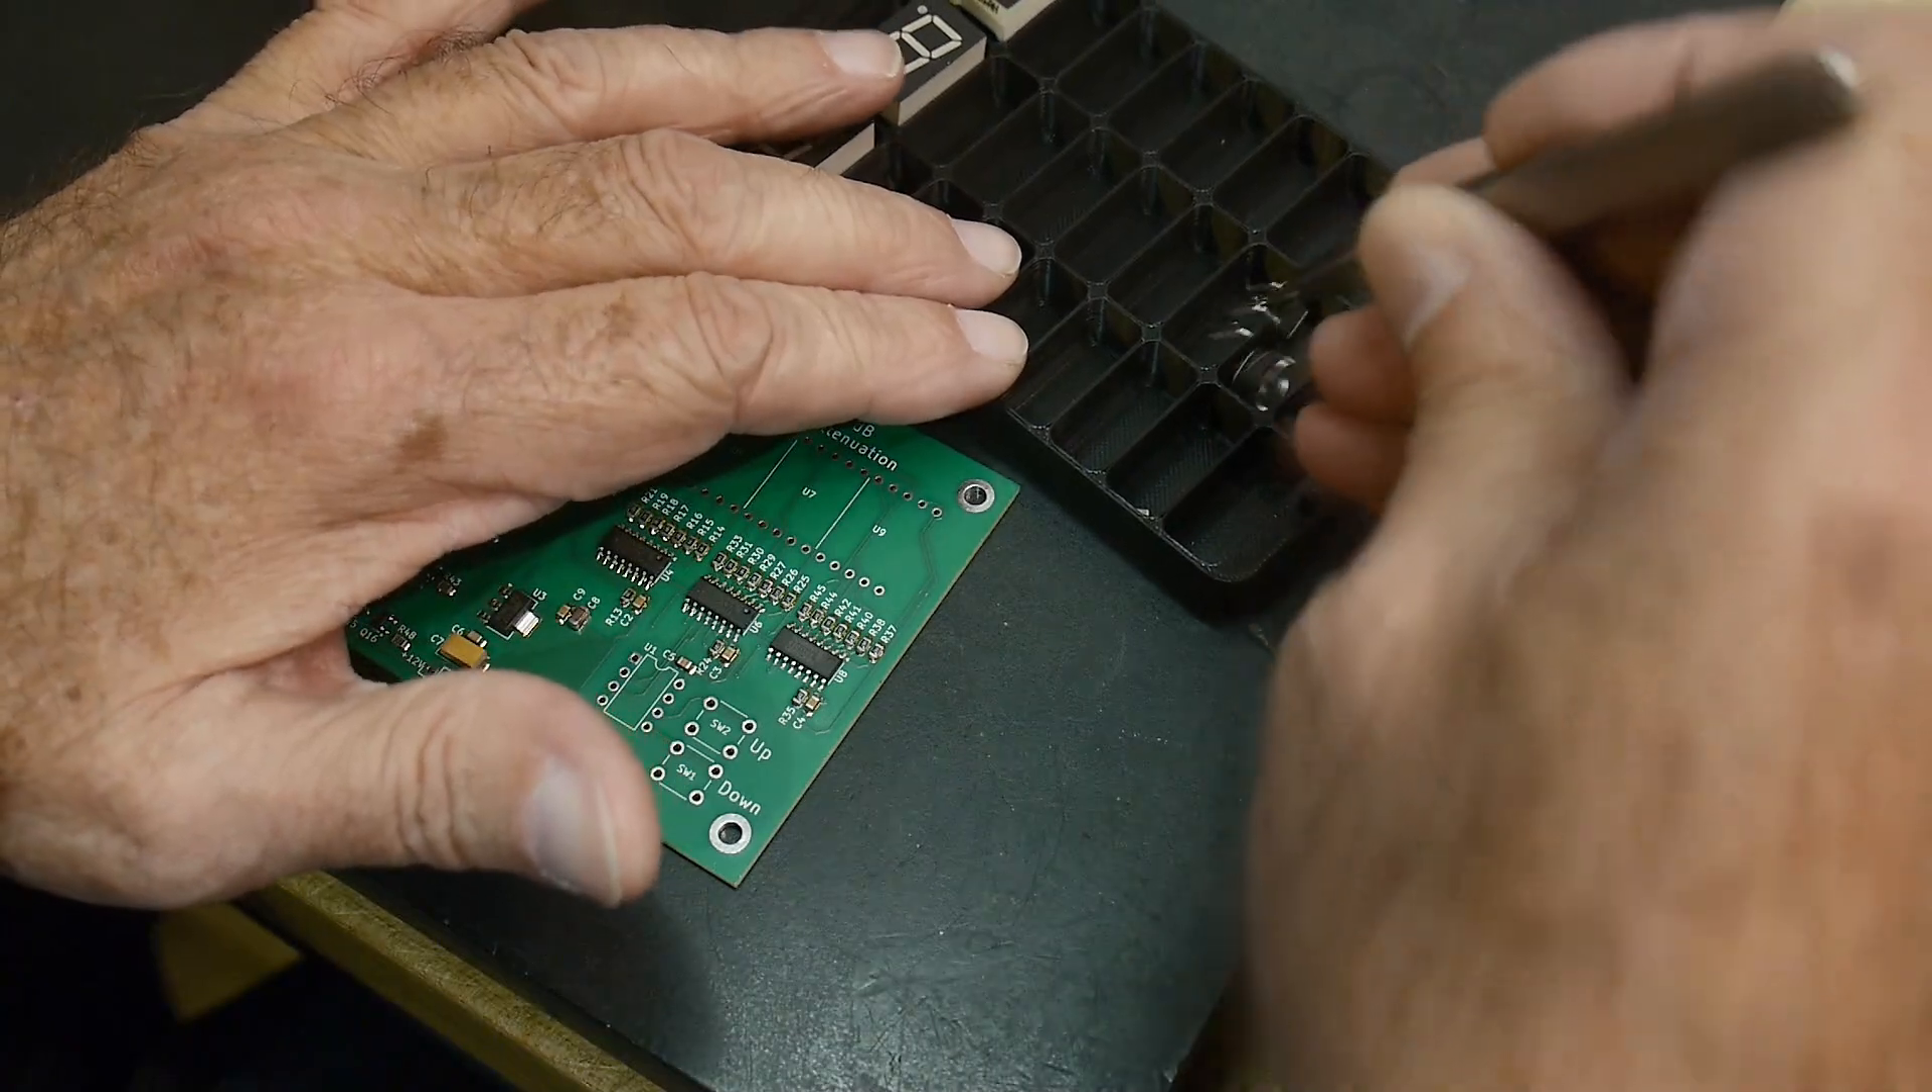I still have the switches to put in.